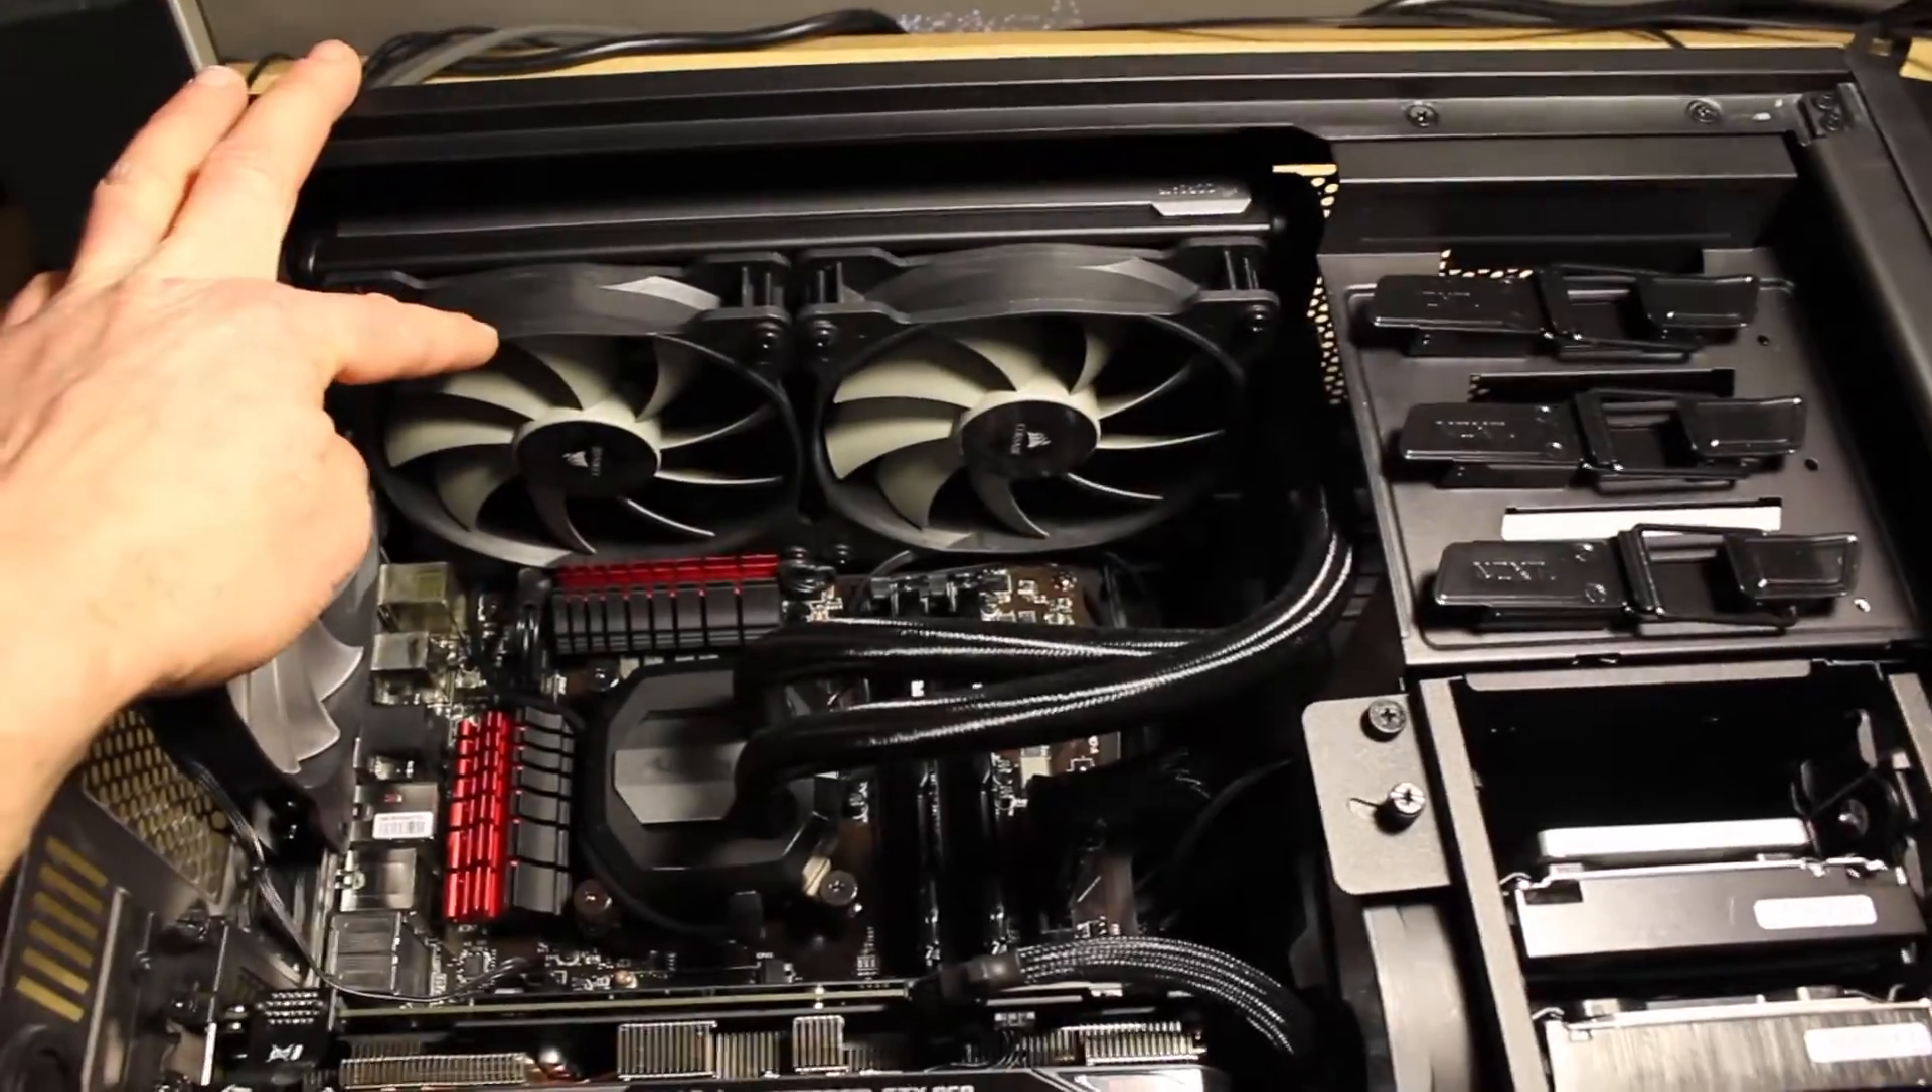So I've got the 240 millimeter exhaust fans here on the radiator for the Corsair H110.